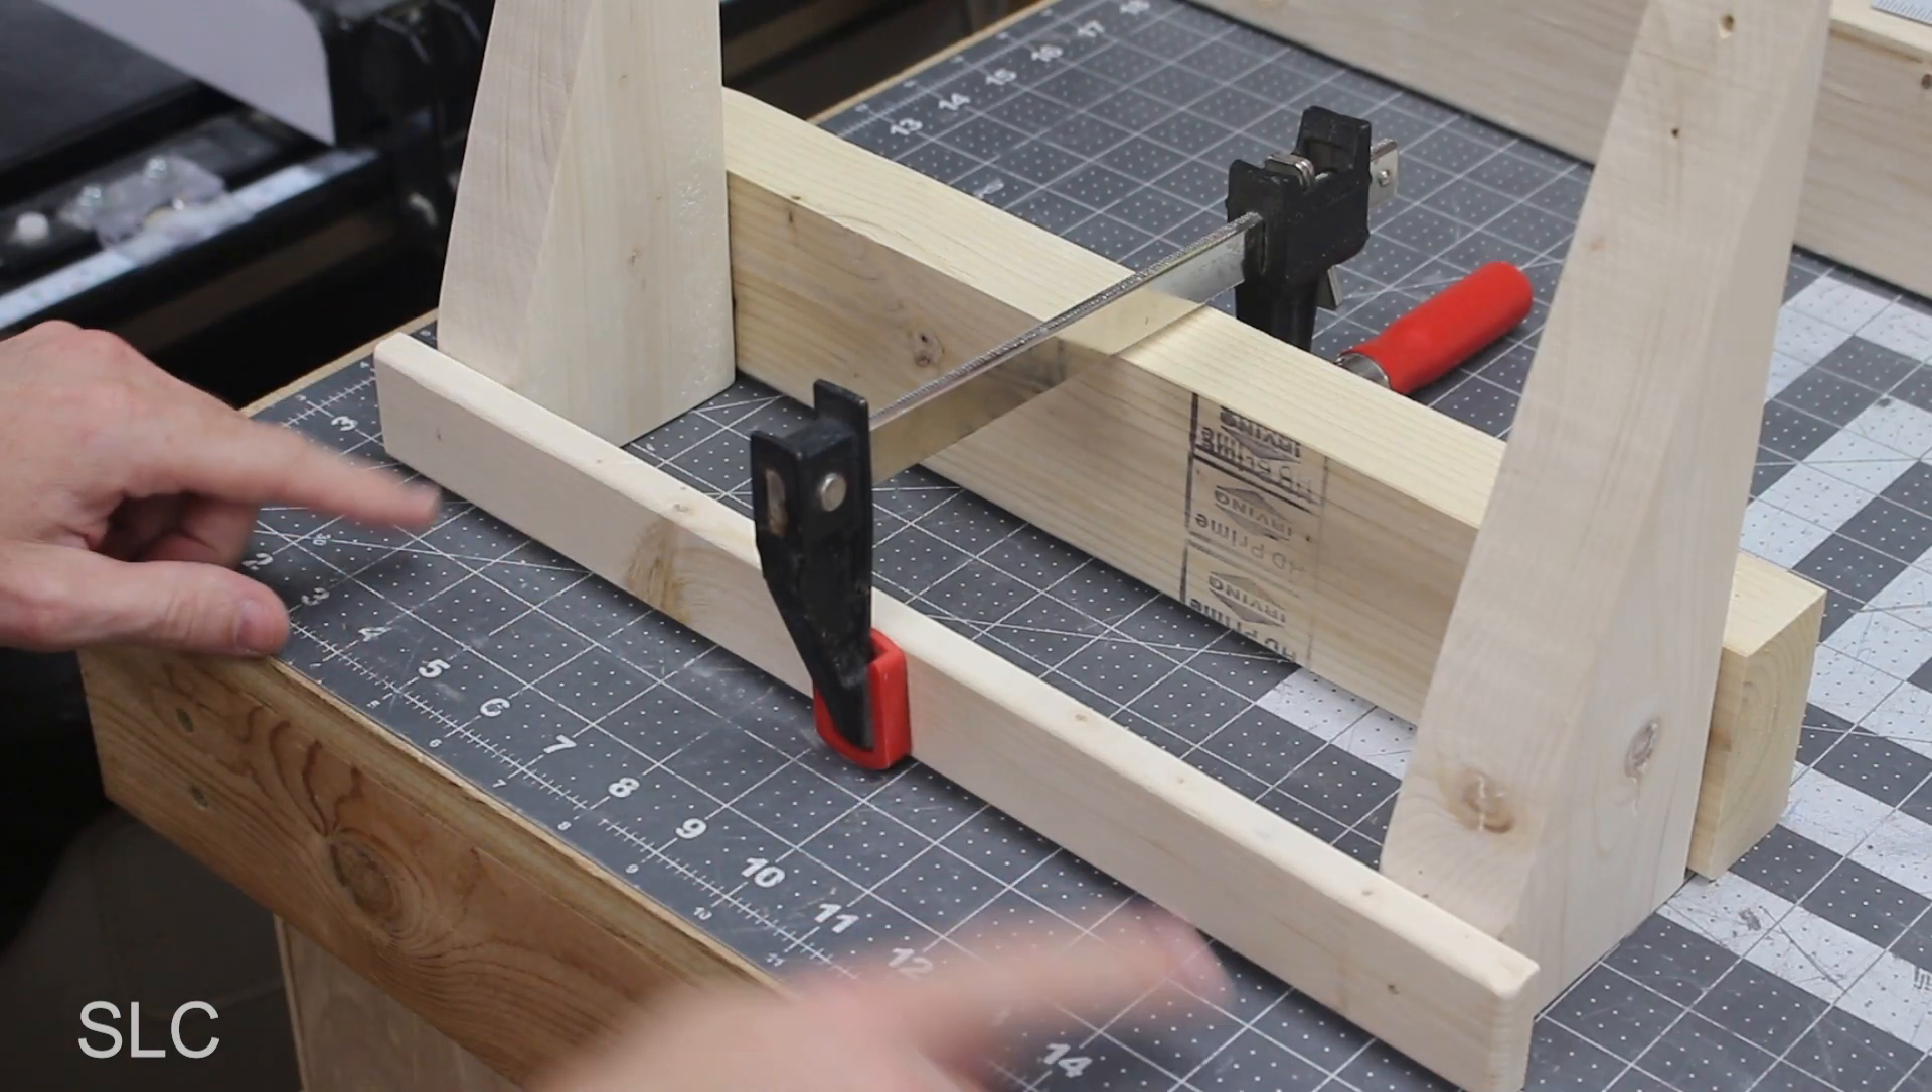Now I've put that top board back in place and I've gently clamped it with another board on the base back here just to make sure everything stays in place as we add the screws.